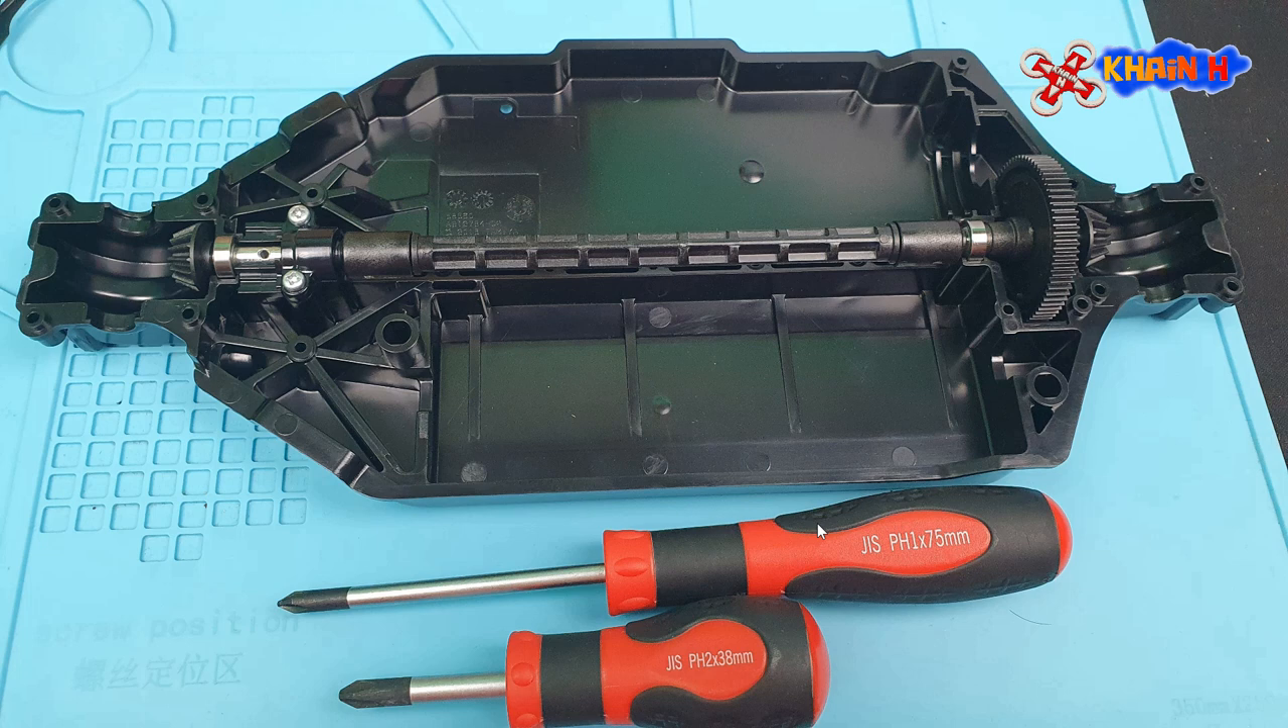Donc voilà, notre barre de transmission centrale est placée.